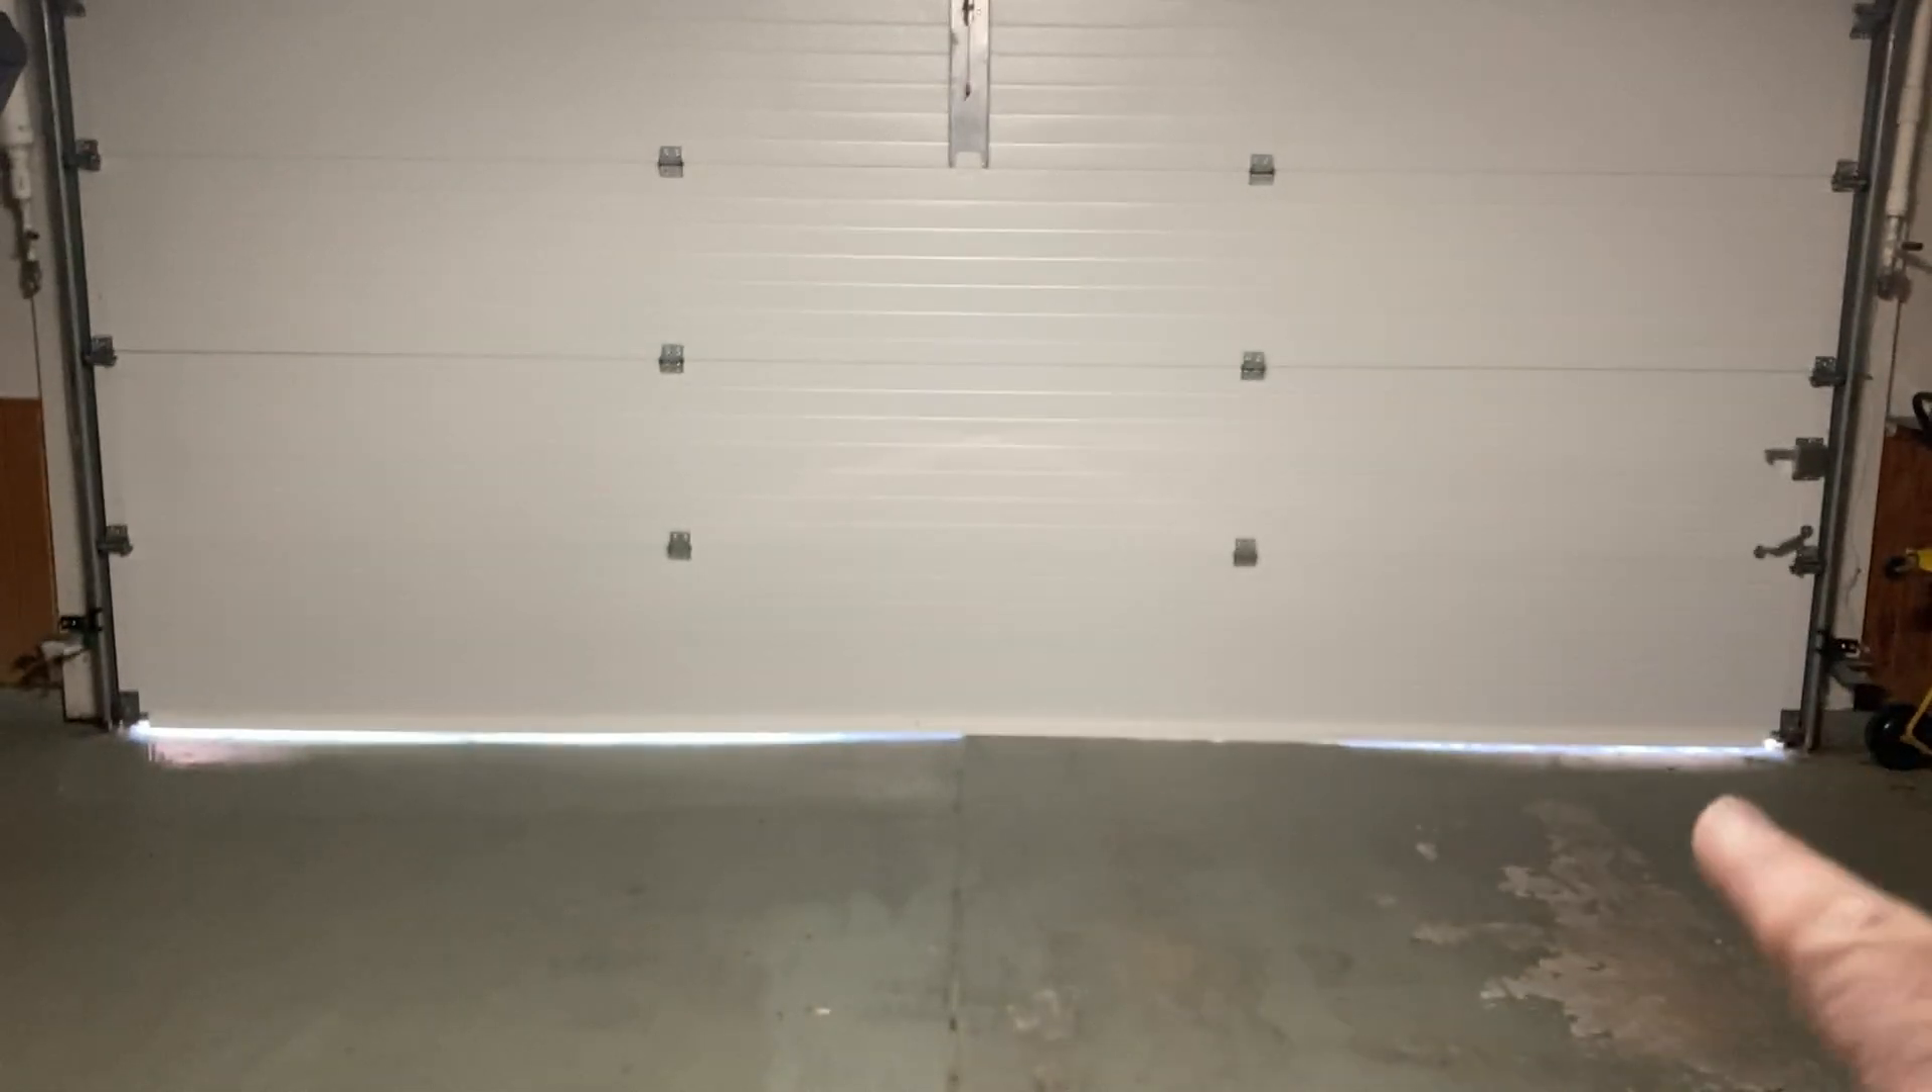As you can see we still have about a half inch gap there.